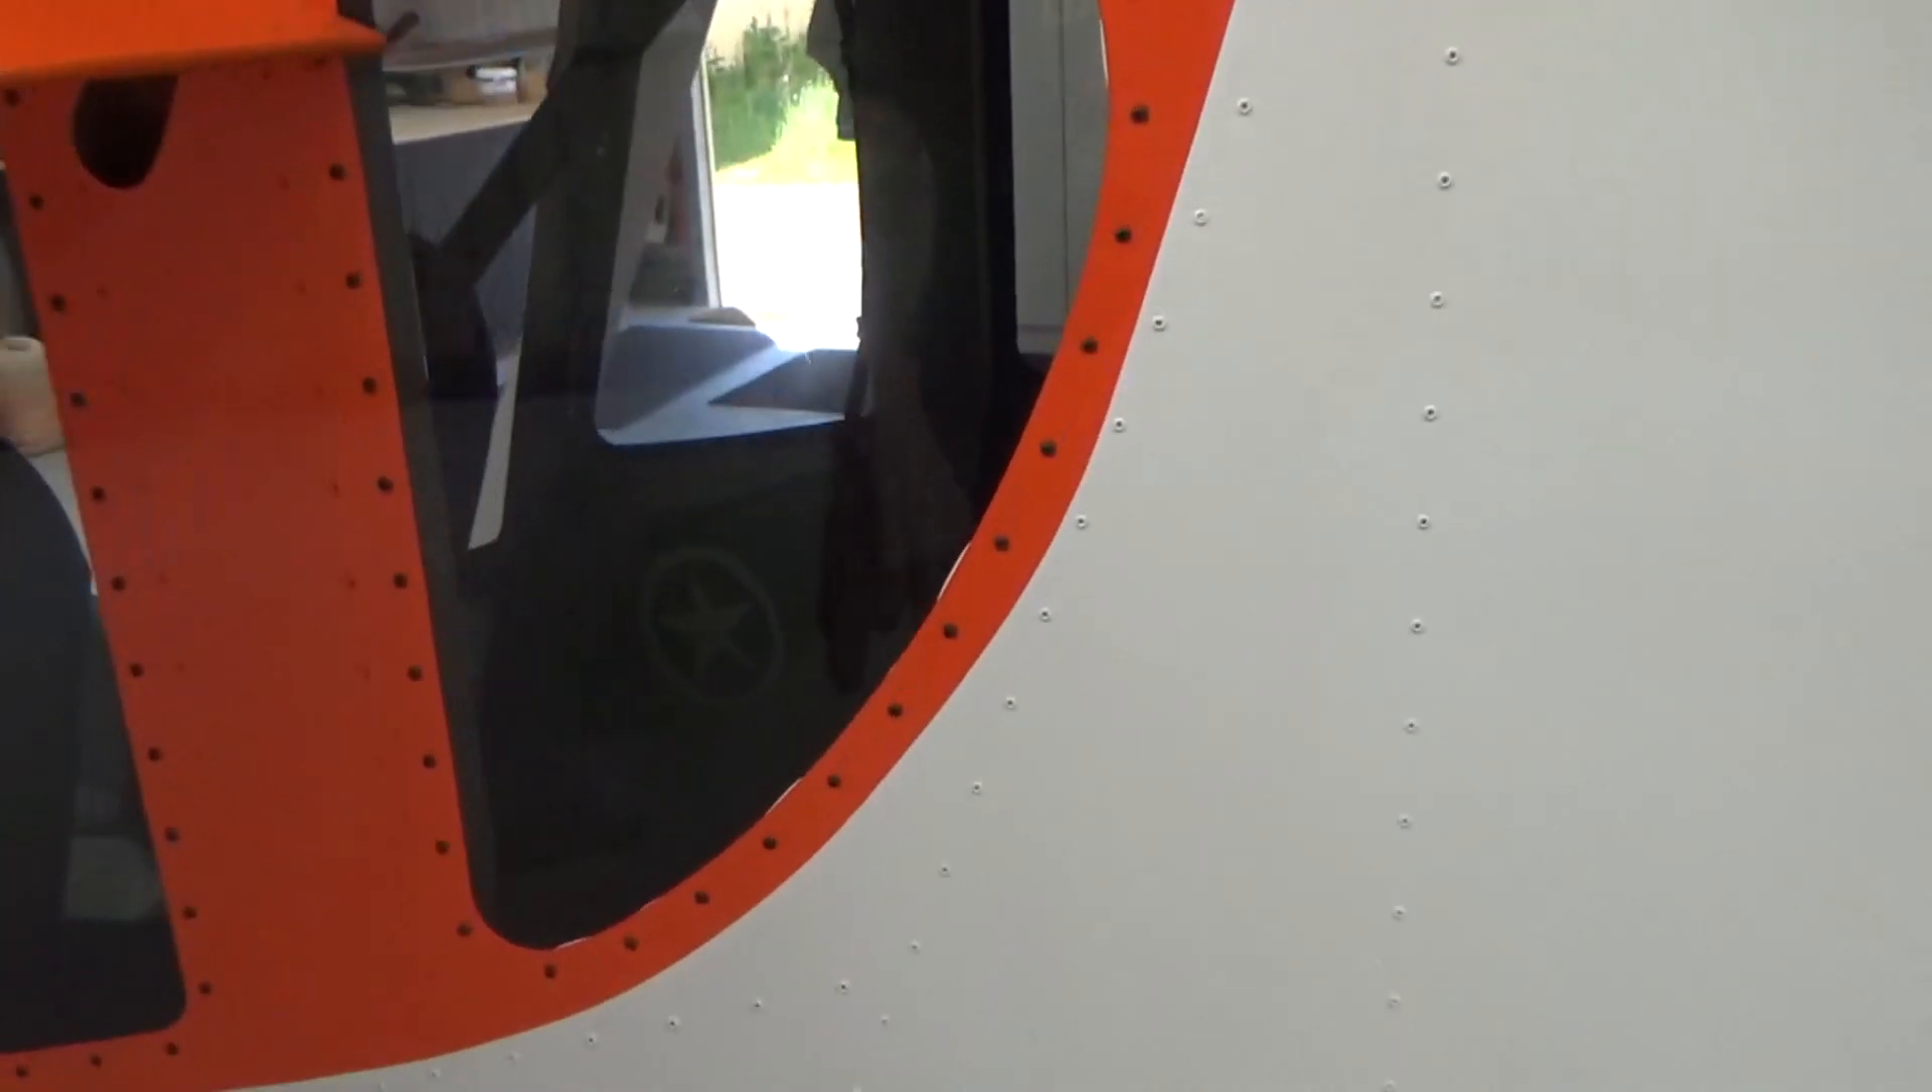Windows are in. The windows actually settled down quite nicely.